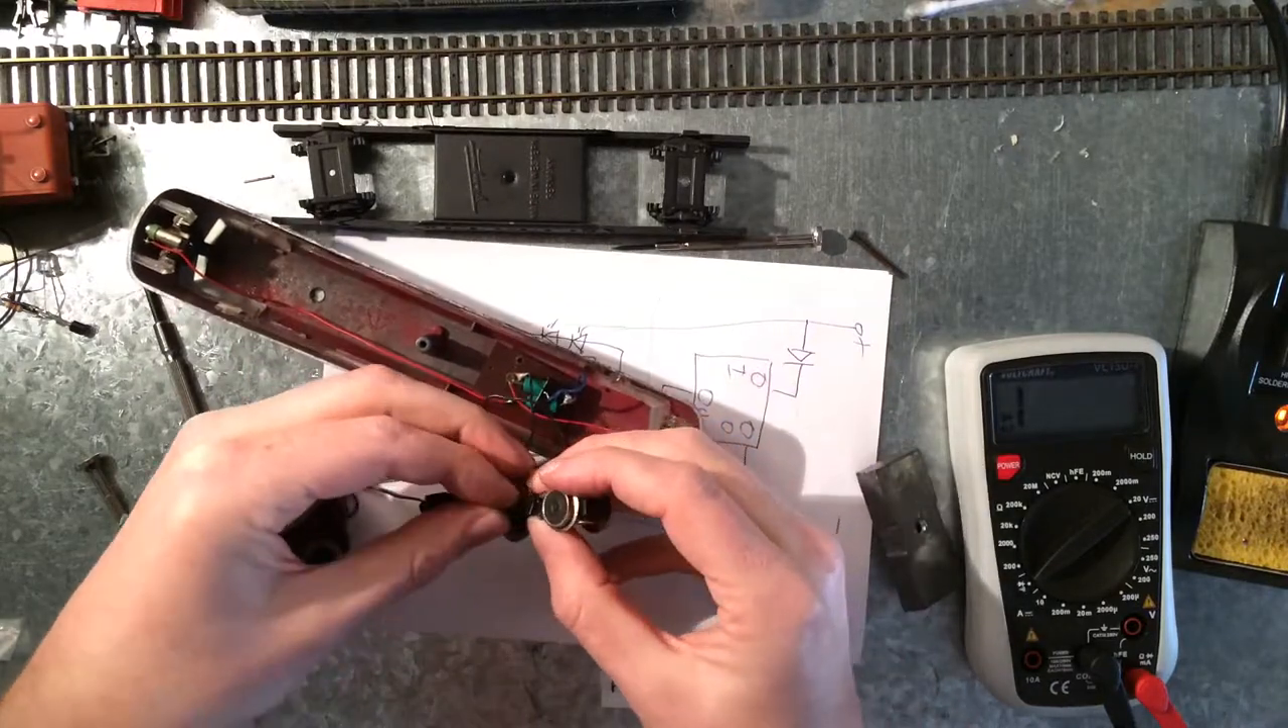It's now only a matter of putting the whole locomotive back together.